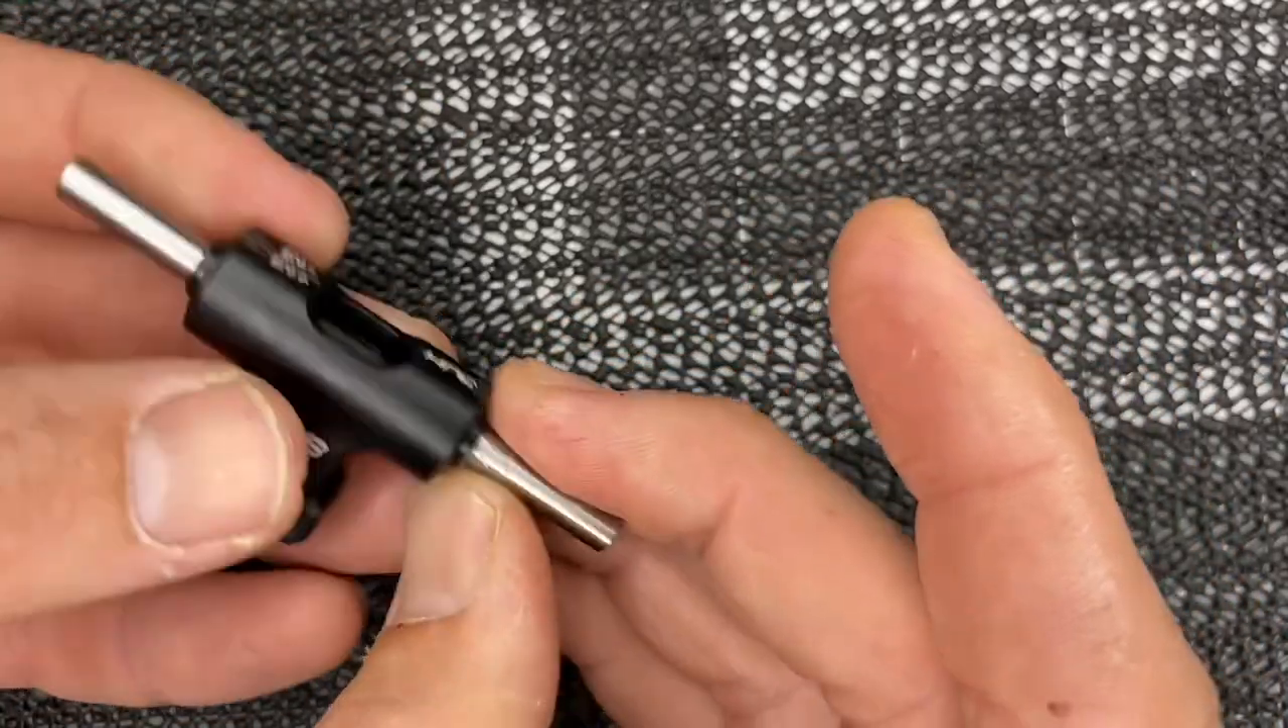Now our main shaft is through our head block.